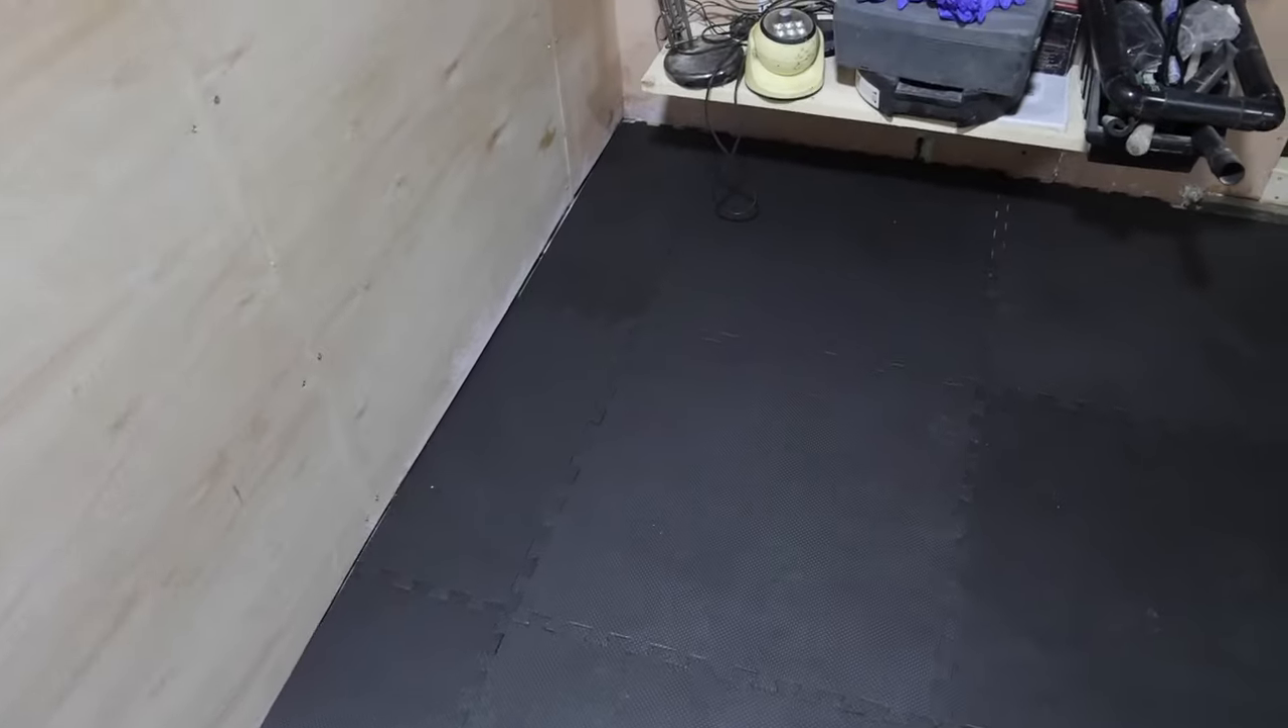I've finally got the floor finished uh using the e eva foam.